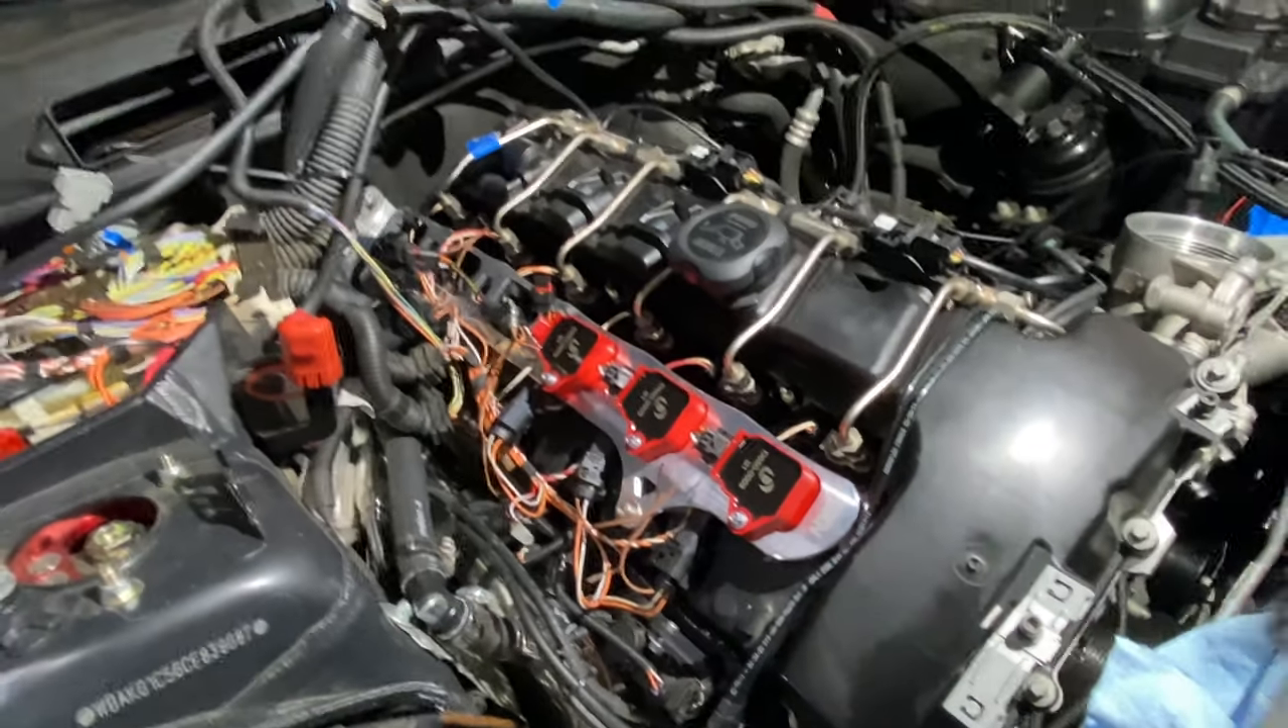You can see i have three coils mocked up.